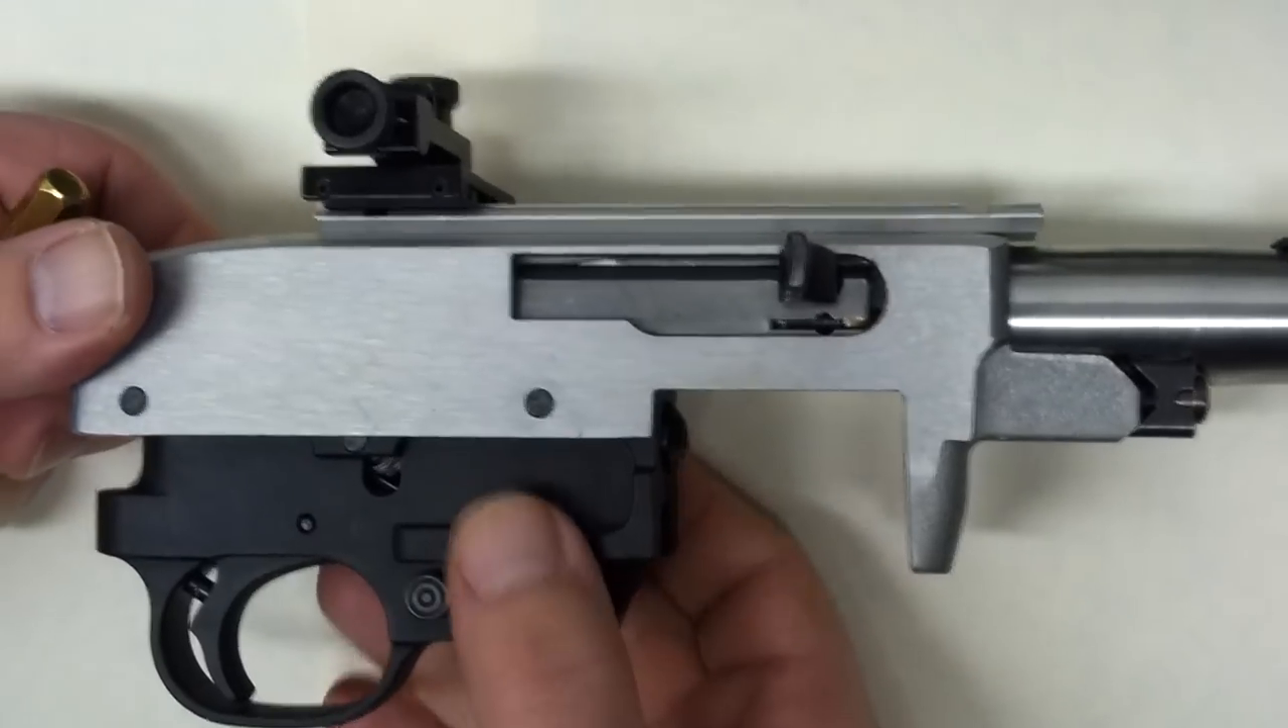Here all we've done is remove the action from the stock.